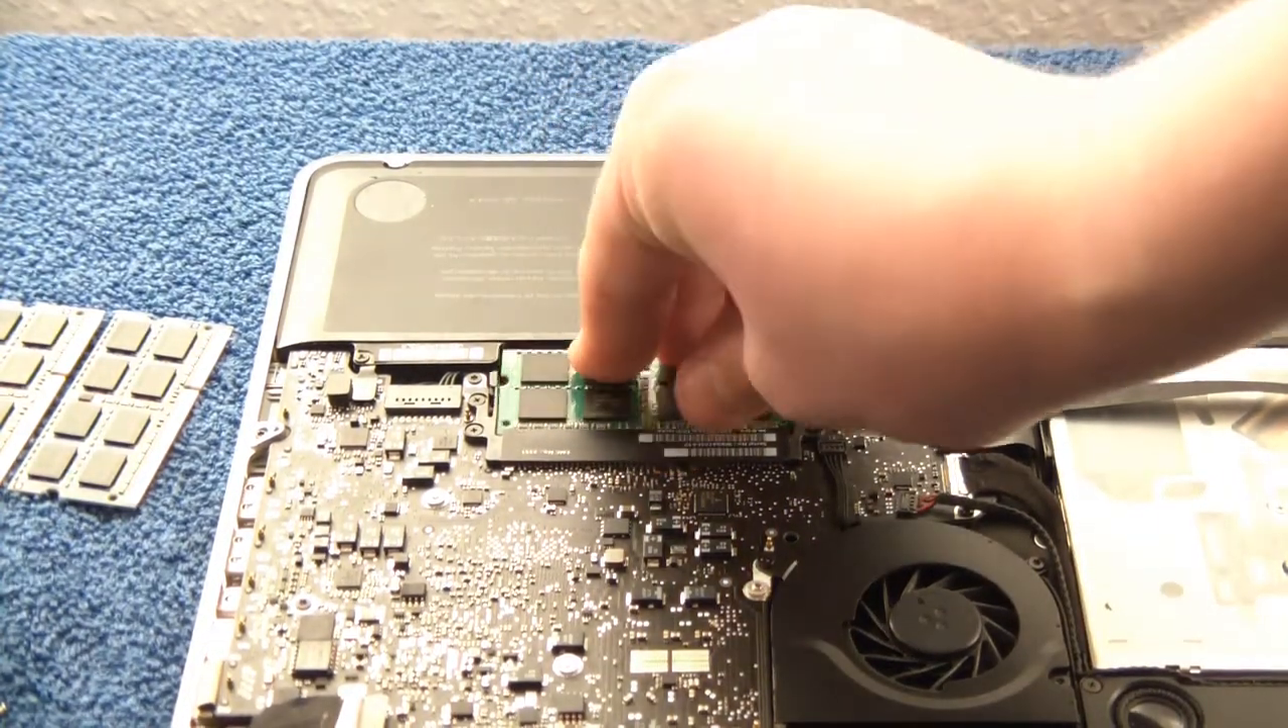So that's it for the hardware upgrade. Now it's just to put the cover back on.